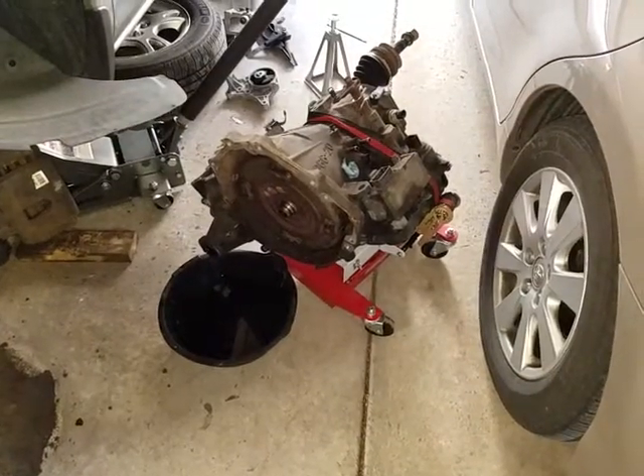All righty so I have successfully removed our transmission here it is right here.